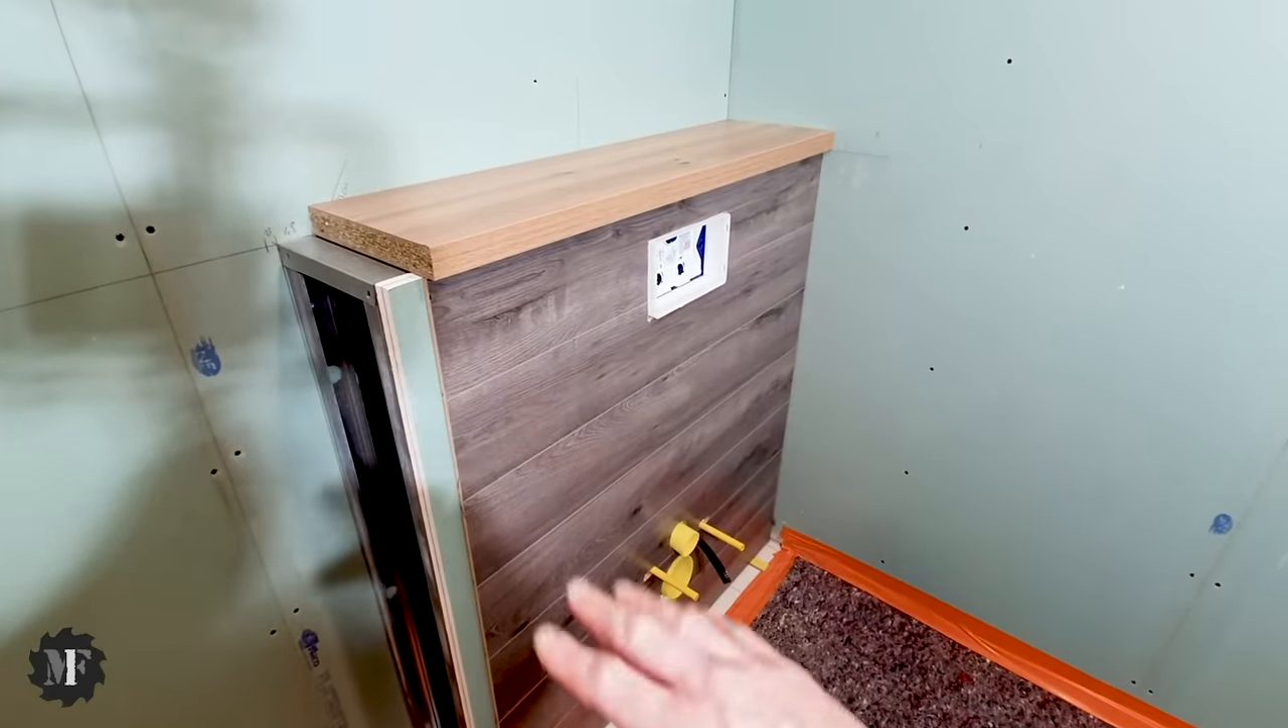J'ai assemblé toutes les lames. J'ai mis le panneau à dimension.